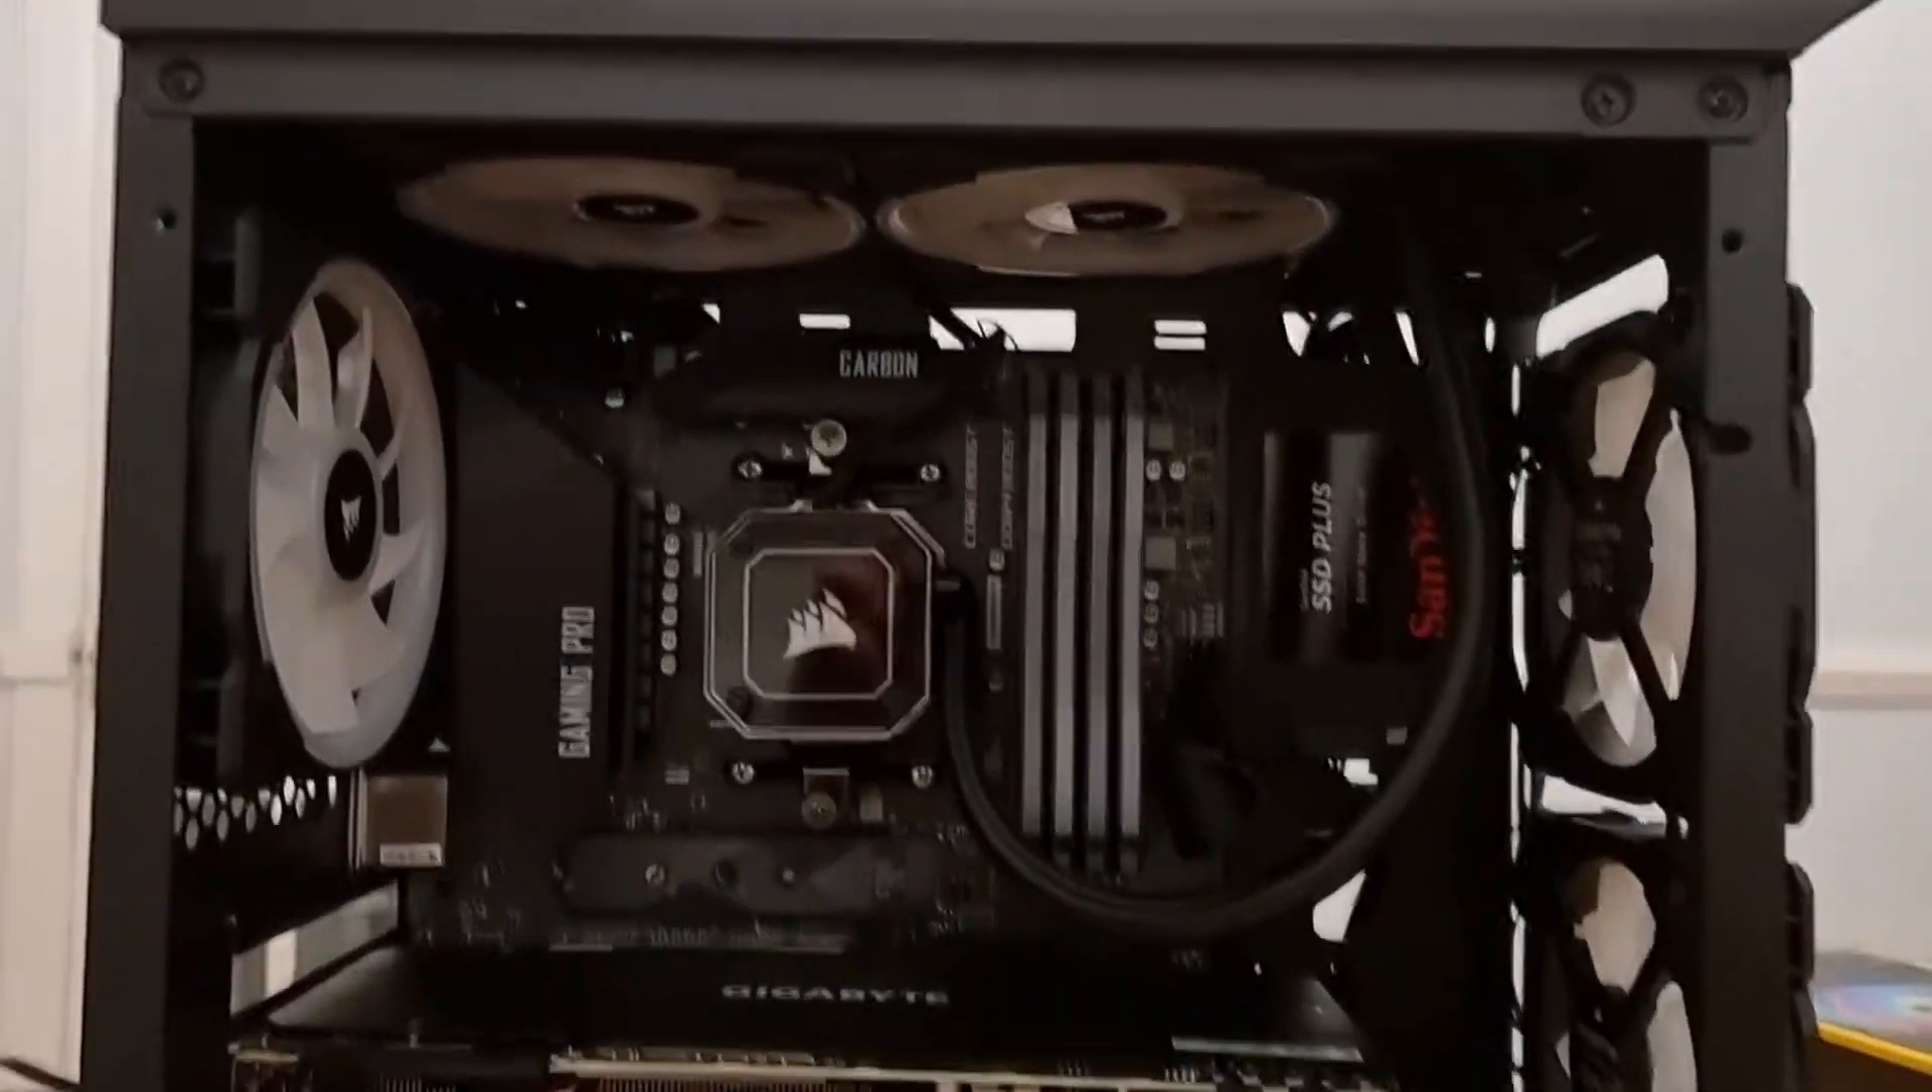That's the pump now installed, which looks brilliant in there.